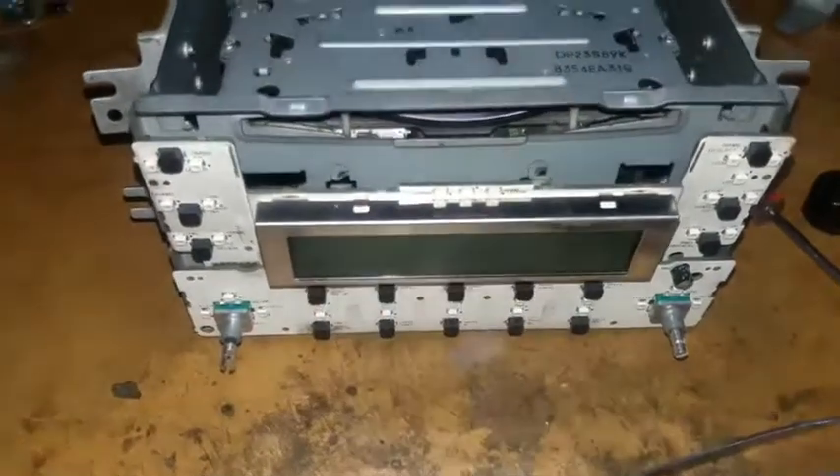So here is the front control has been installed in place and this is a clean front control very clean board.